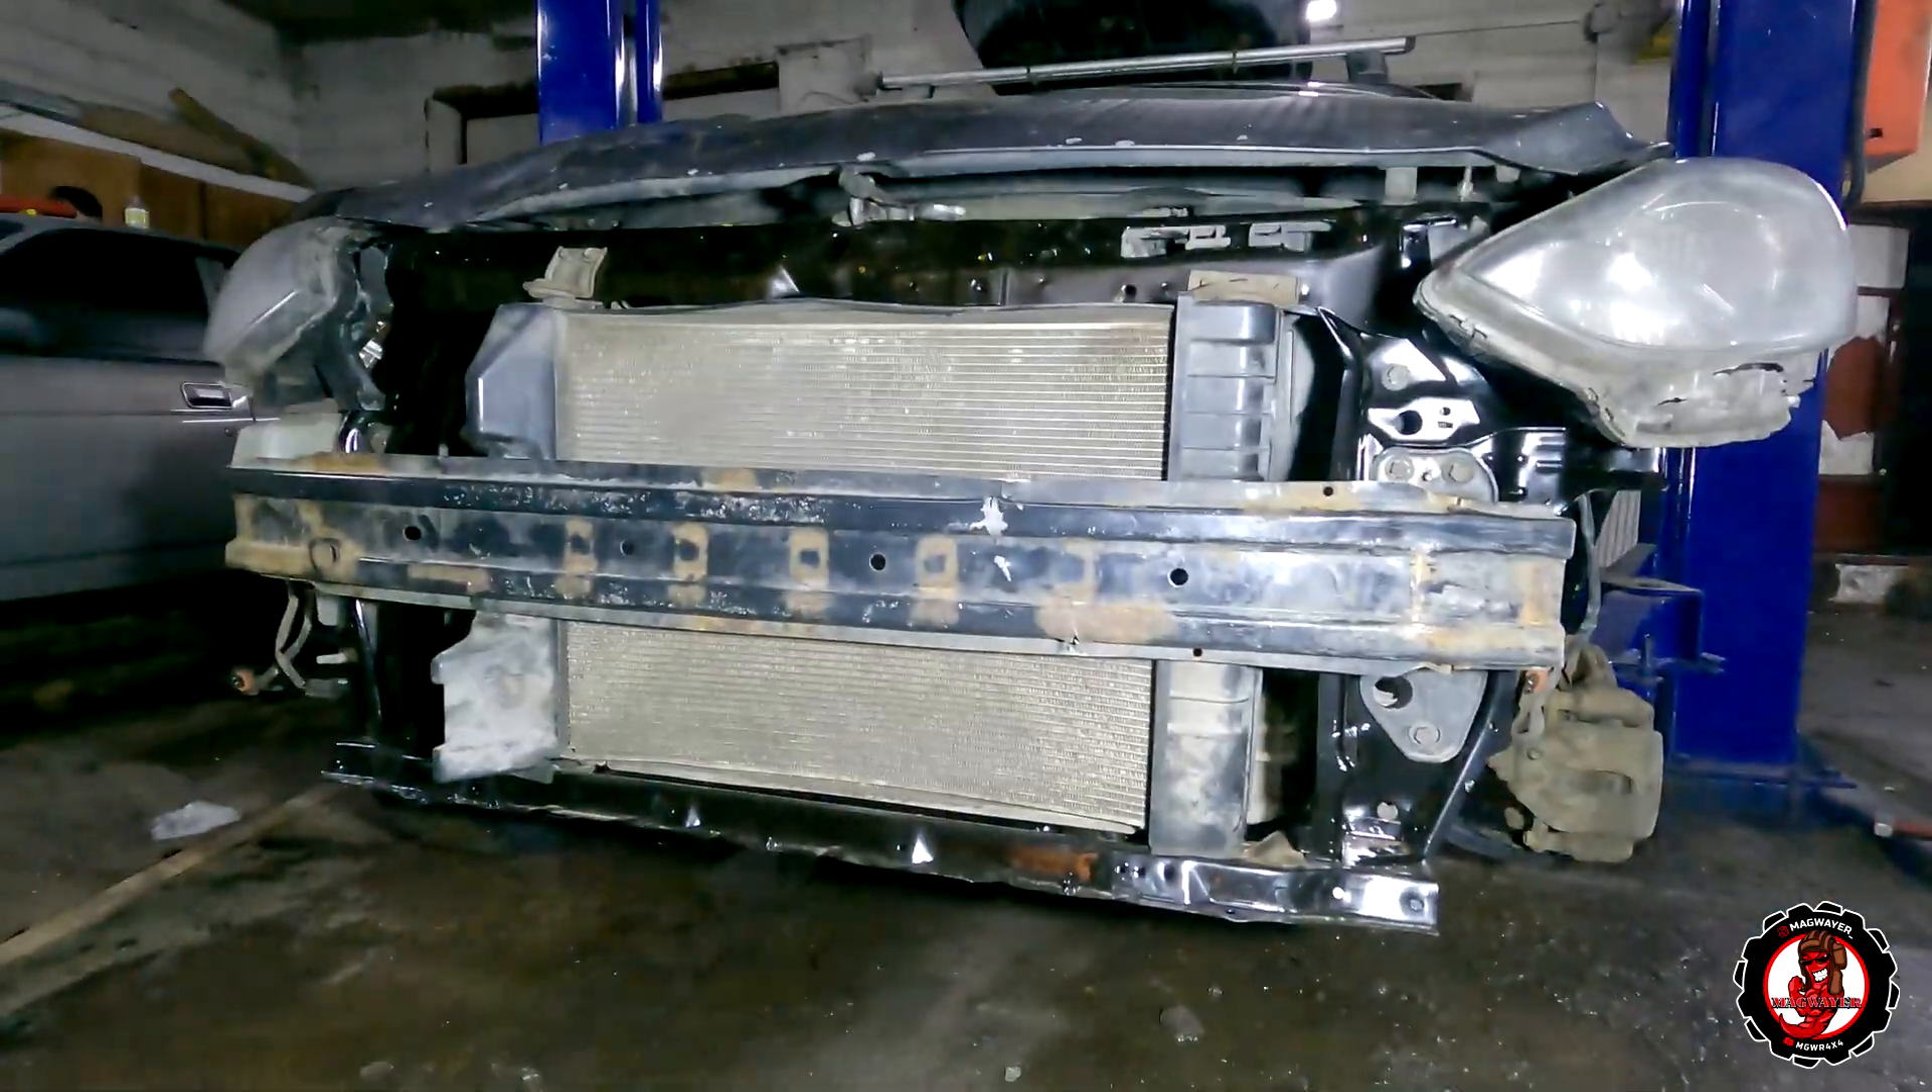Машина на ходу осталось только прикрутить бампер.